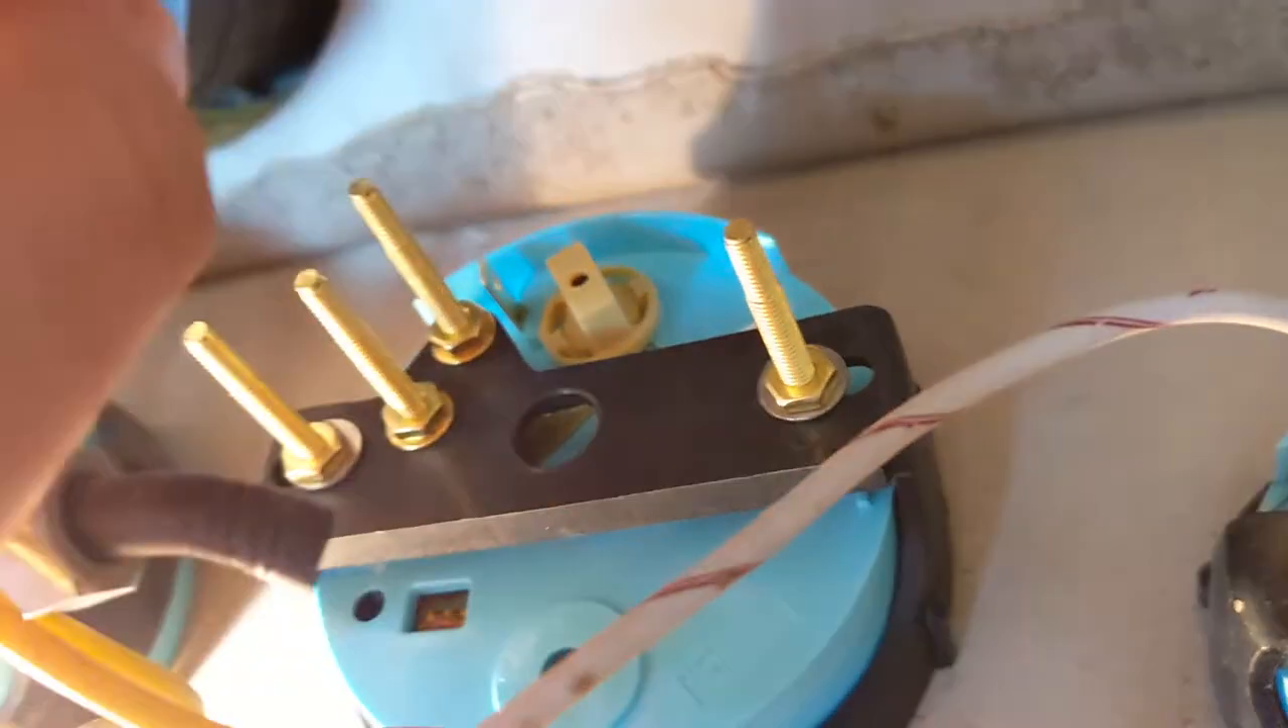I've got one washer underneath each uh nut and then a nut securing each of the studs and i don't have any wires connected yet.